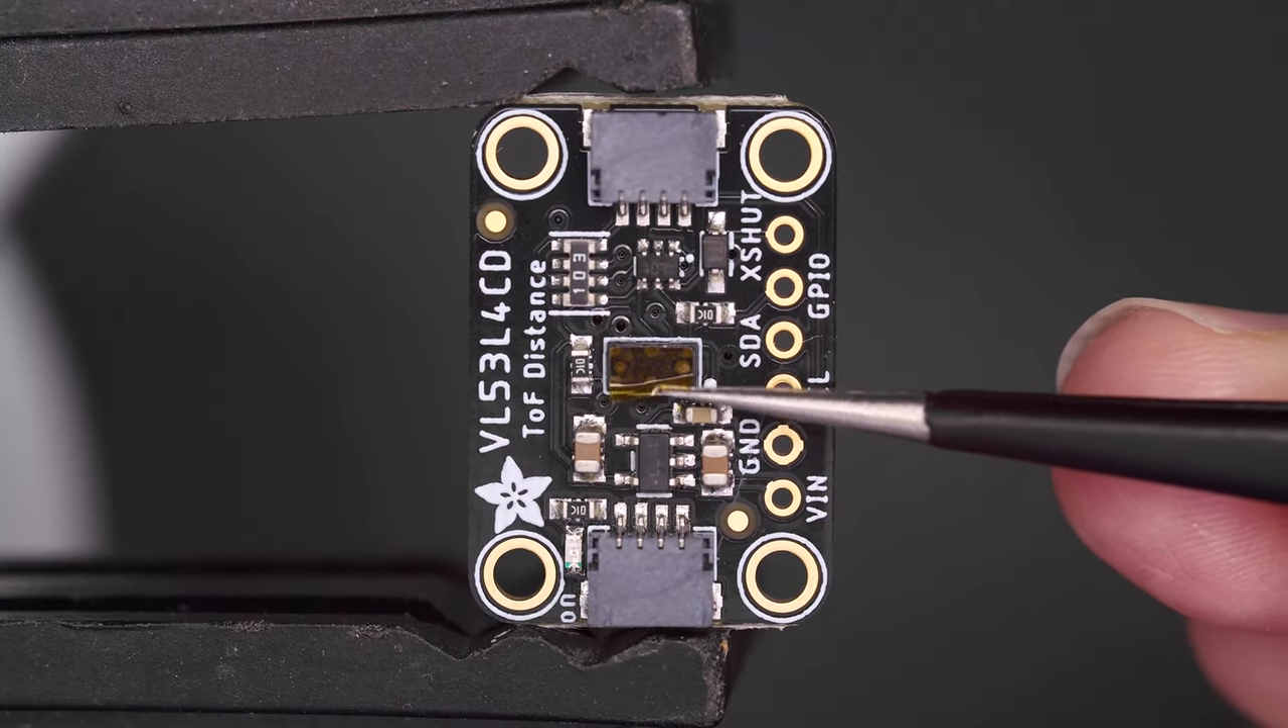The time-of-flight sensor breakout has a protective sticker over the sensor that will need to be removed.